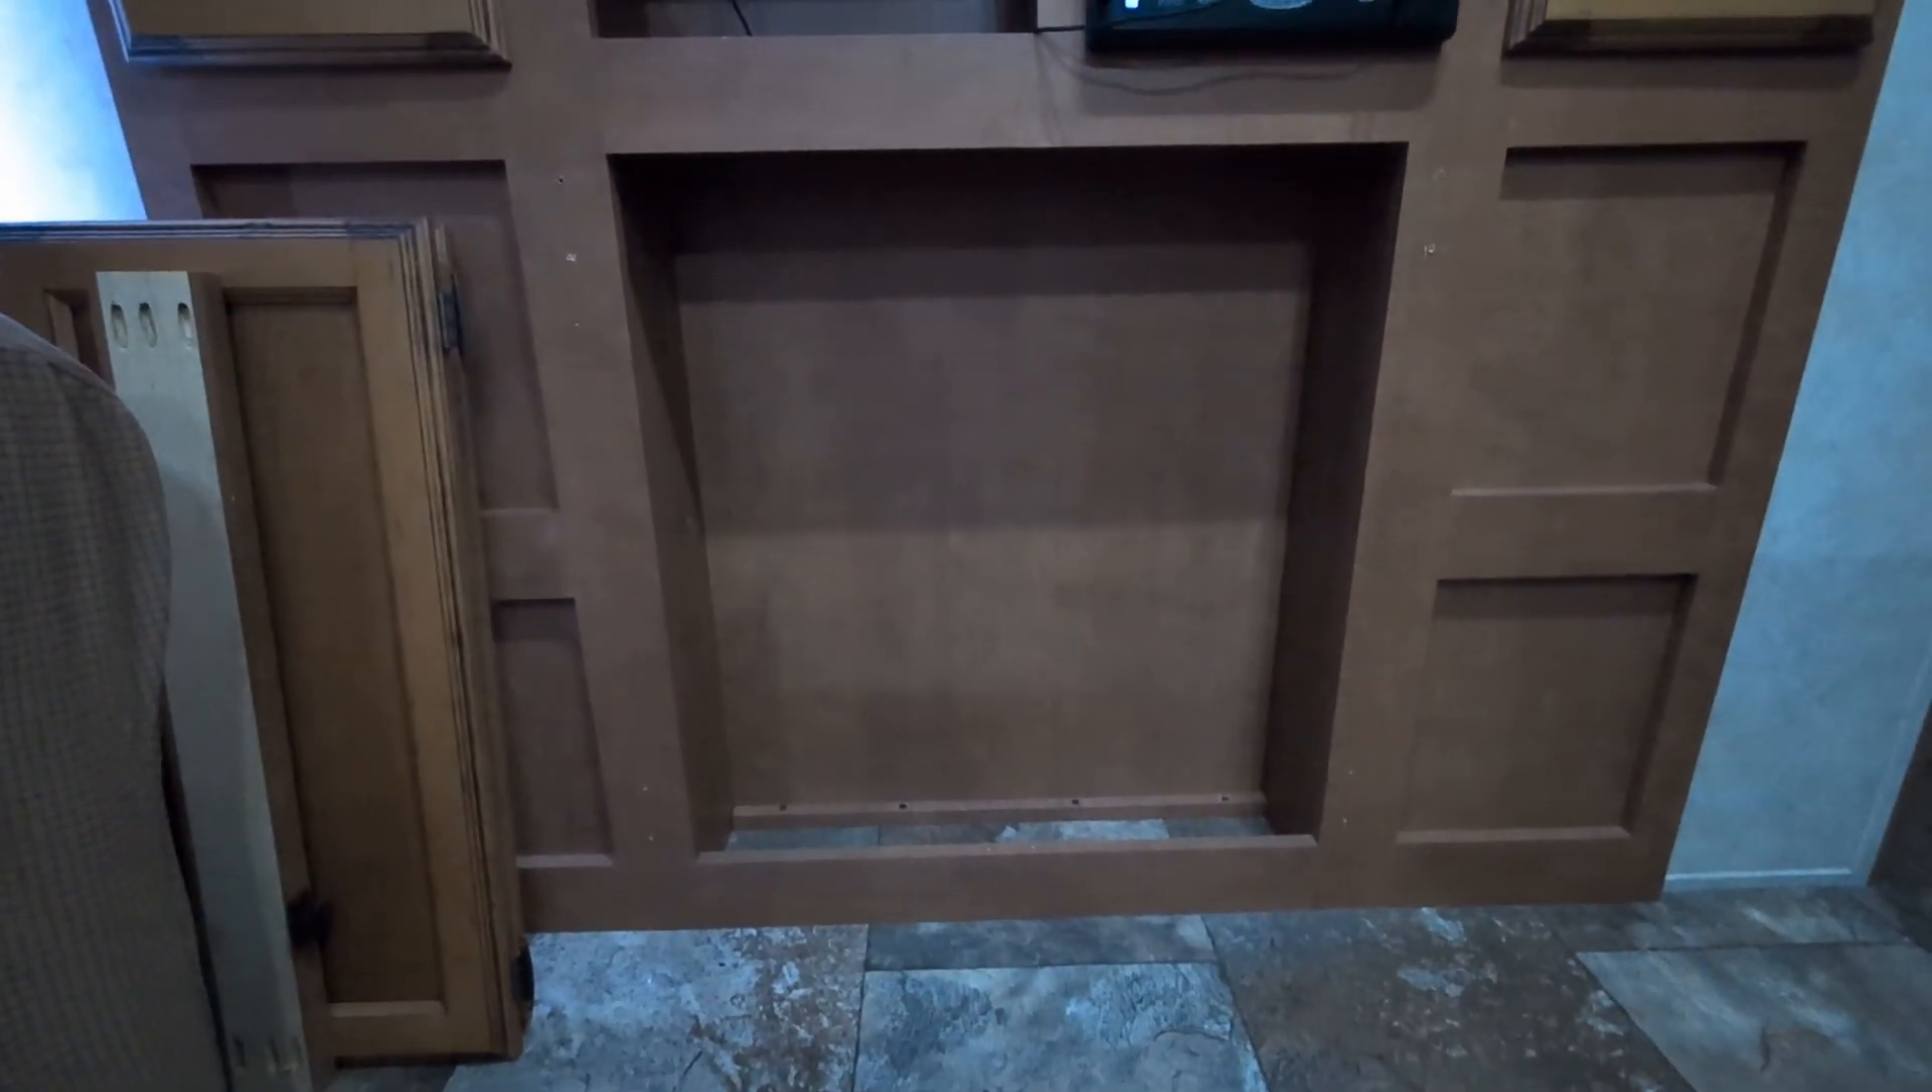Just took that brace off. And now we've got our empty hole.